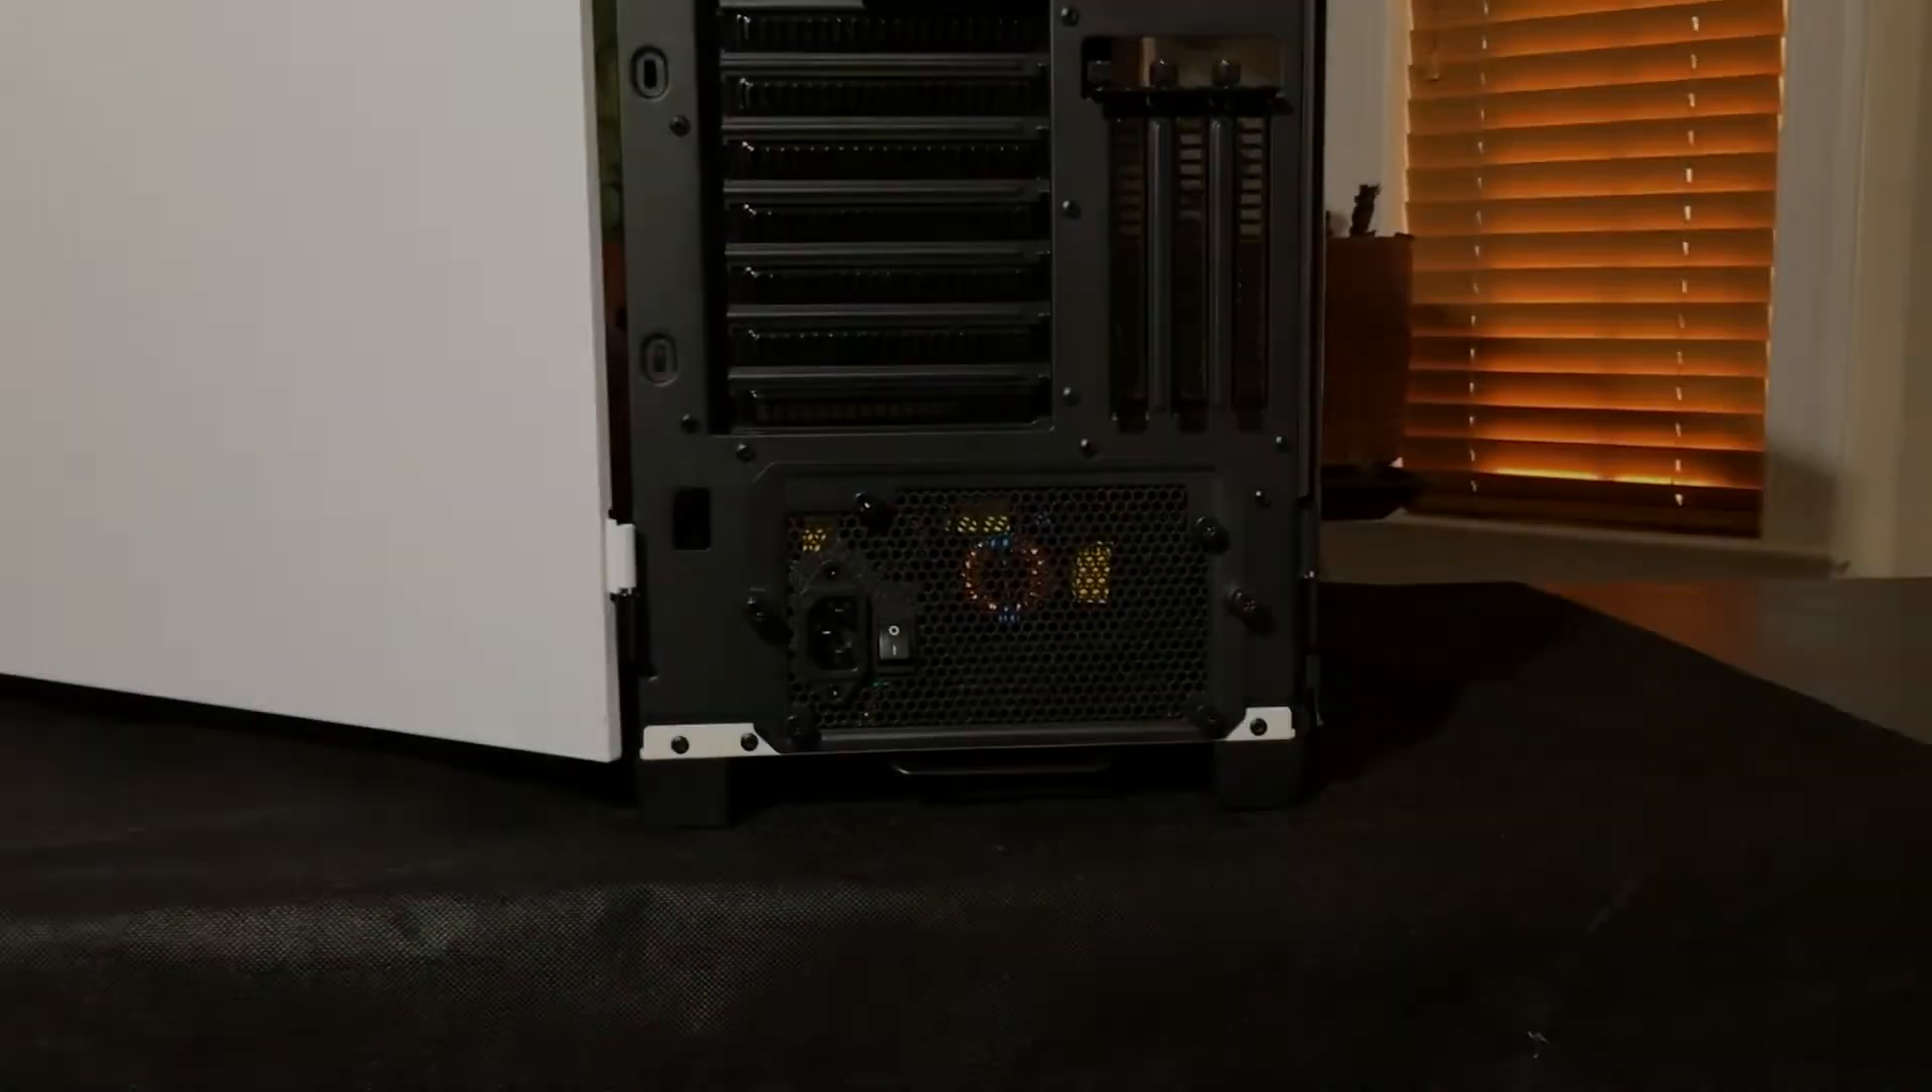Here is what the installed PSU unit looks like.